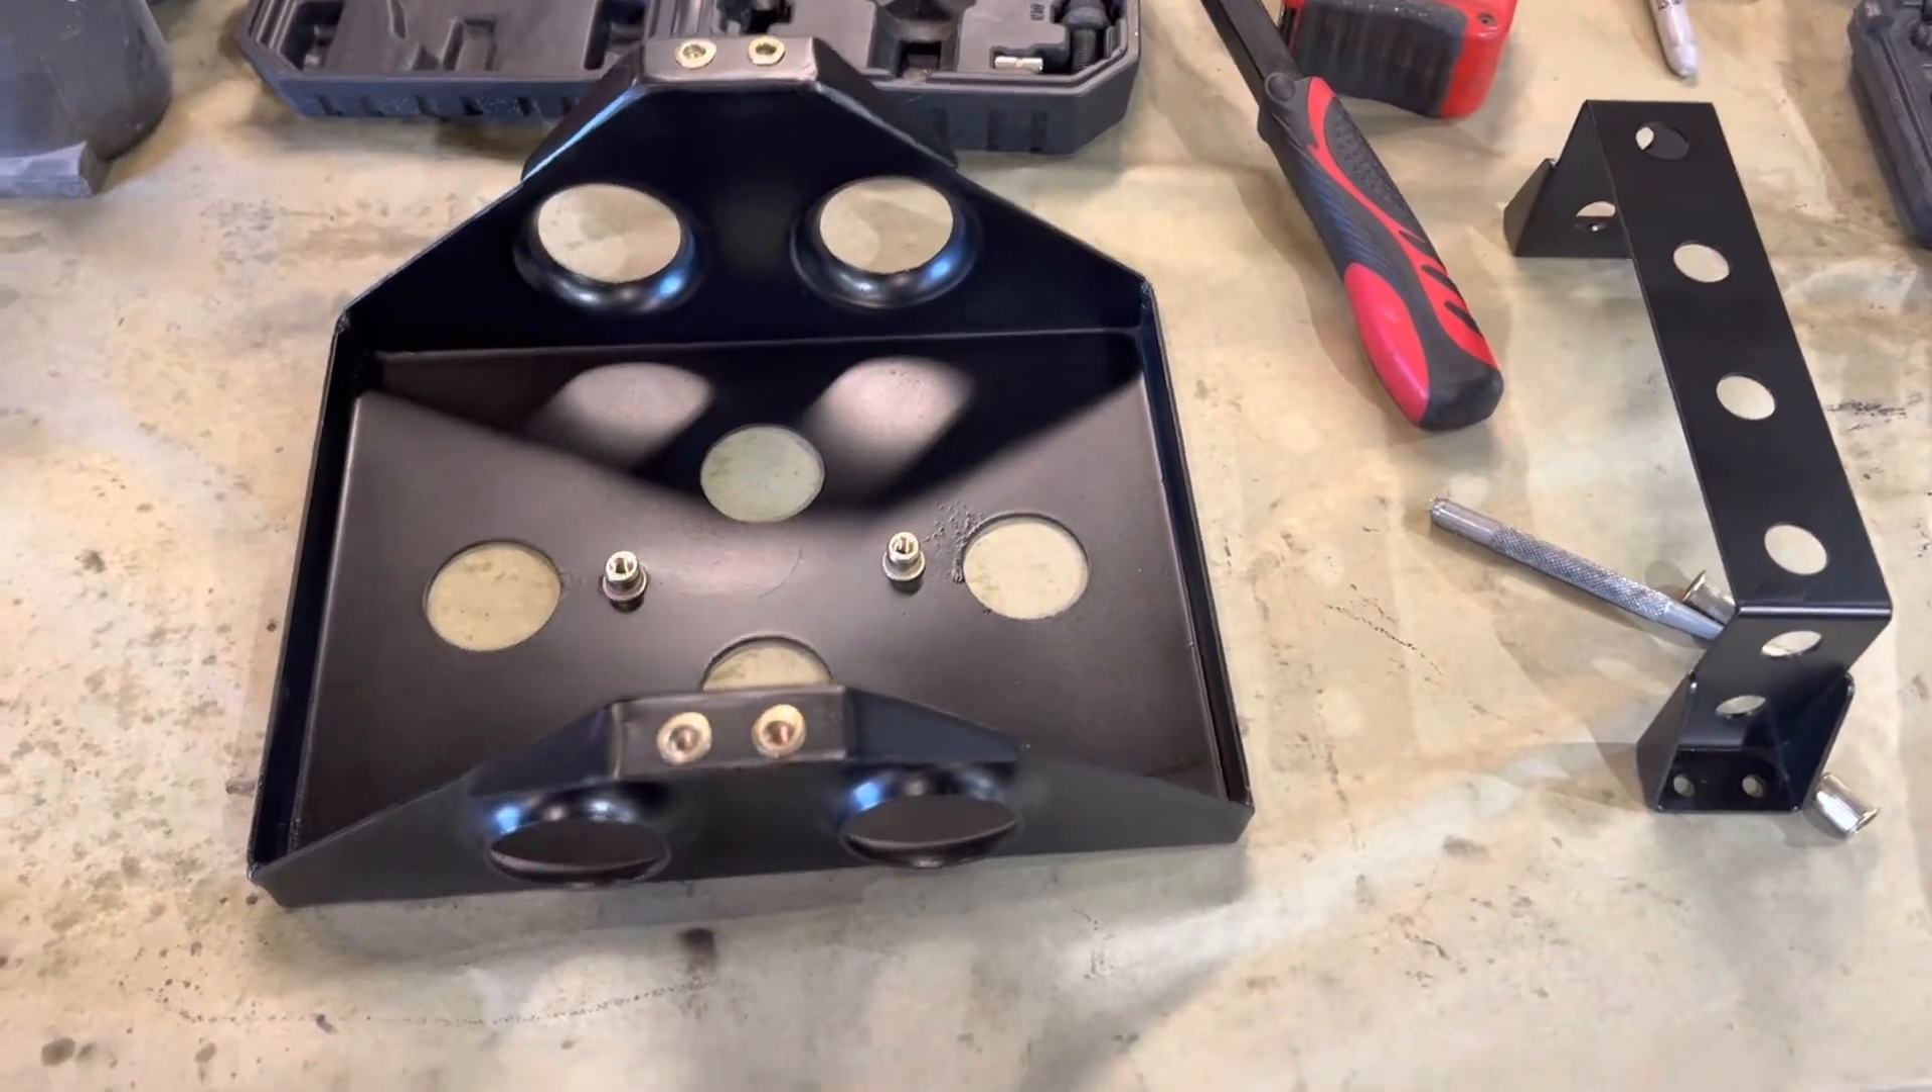So there's the battery box with all our nut rivets installed into it.